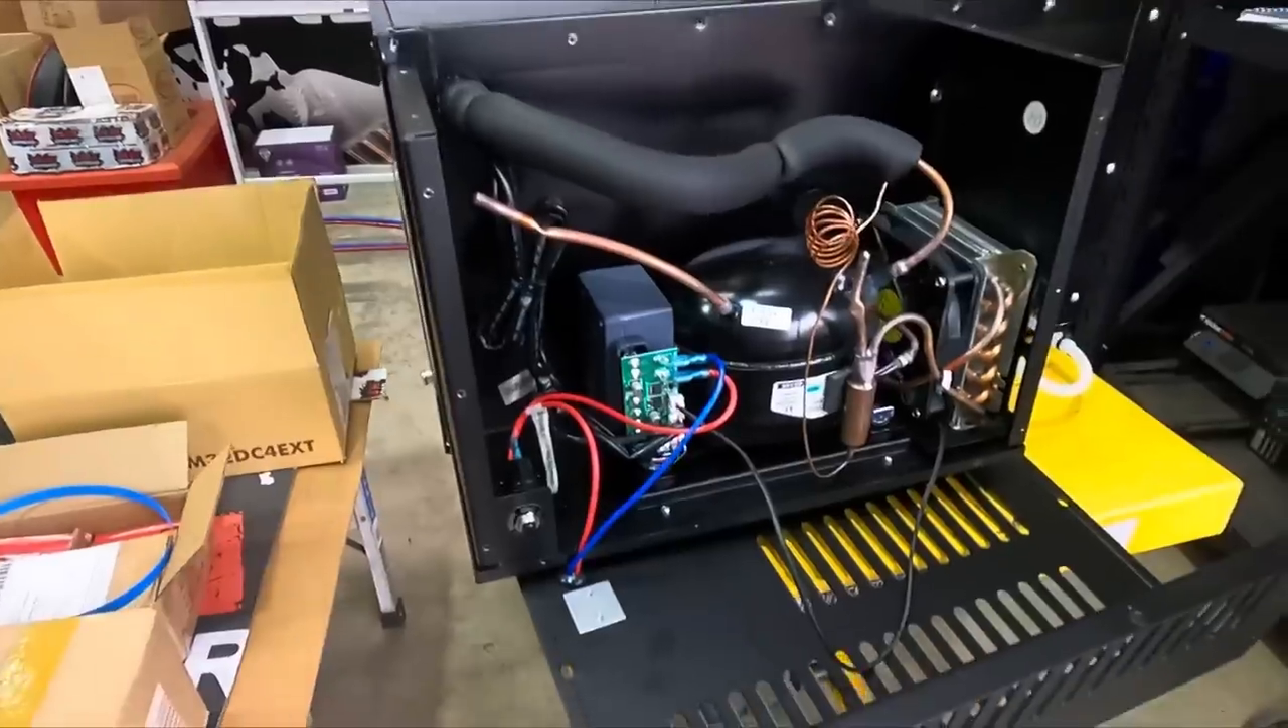So I've pulled the back of this fridge off.